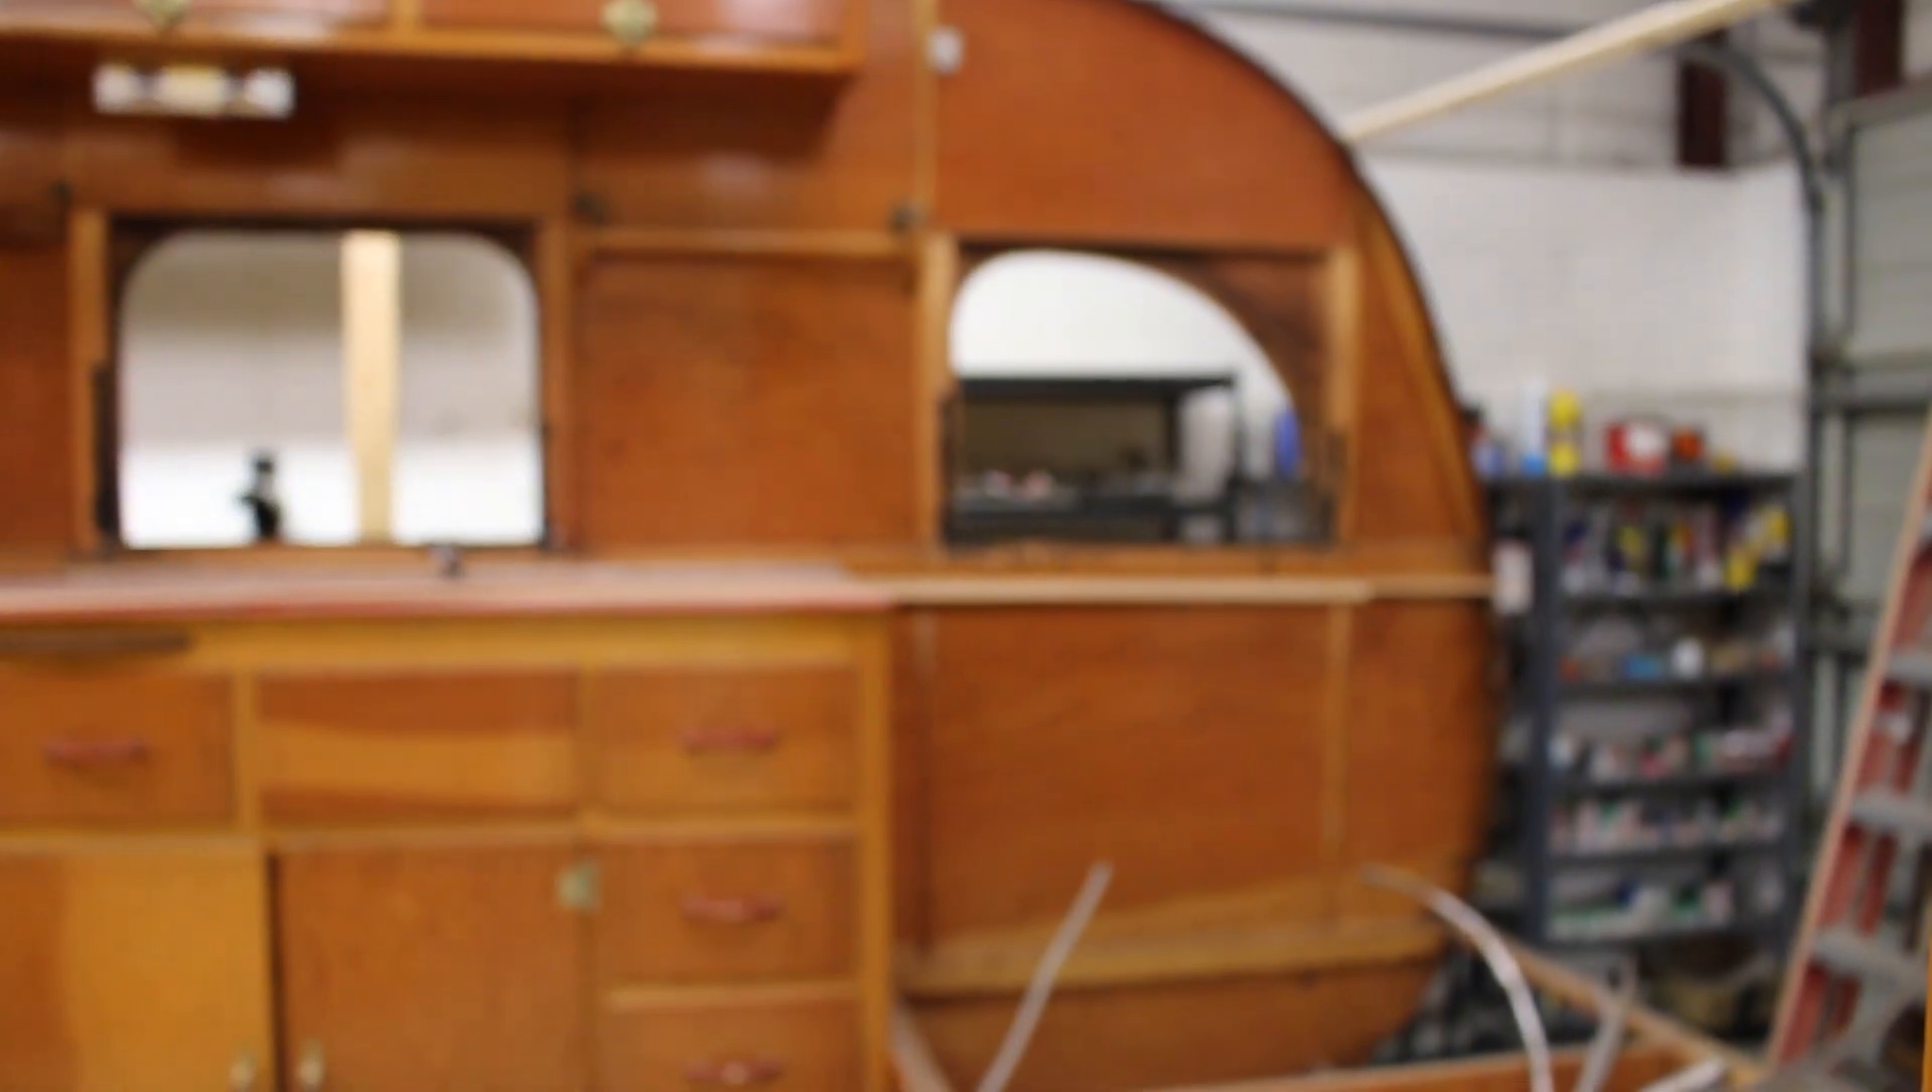Now I just have to install the windows.